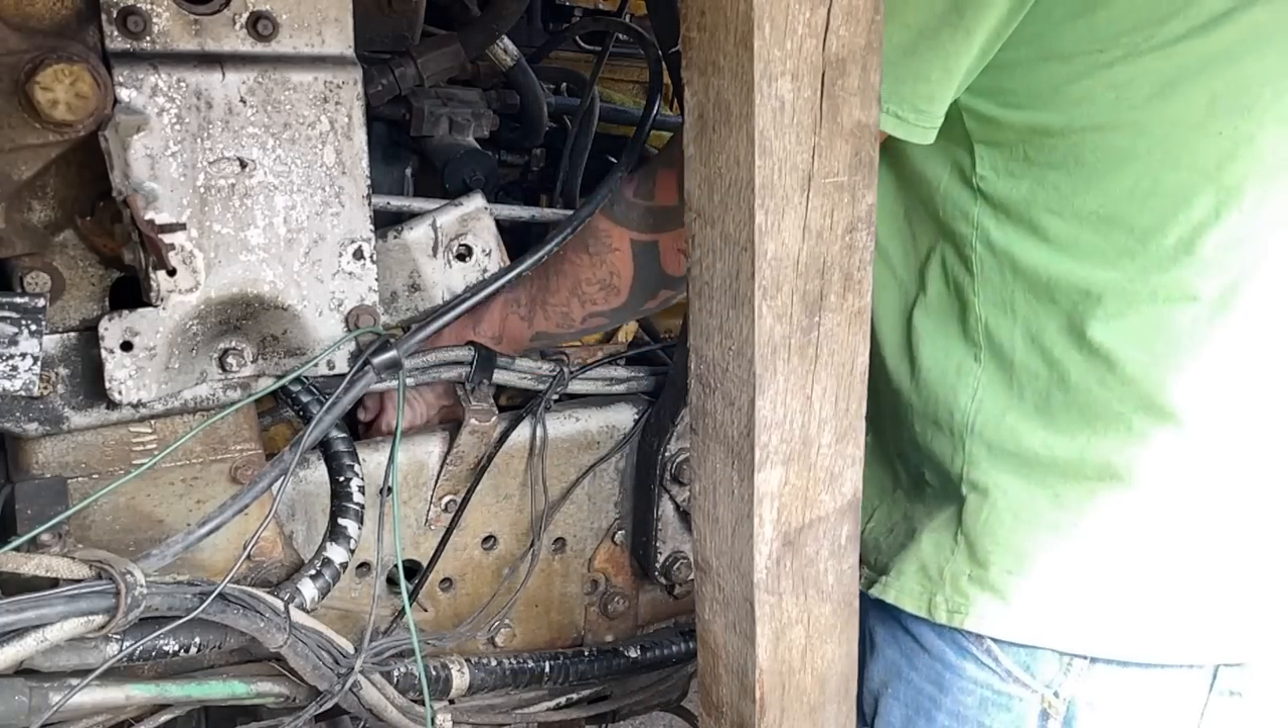I had poor planning on where to put this 4x4 and well yeah it's kind of in the way.